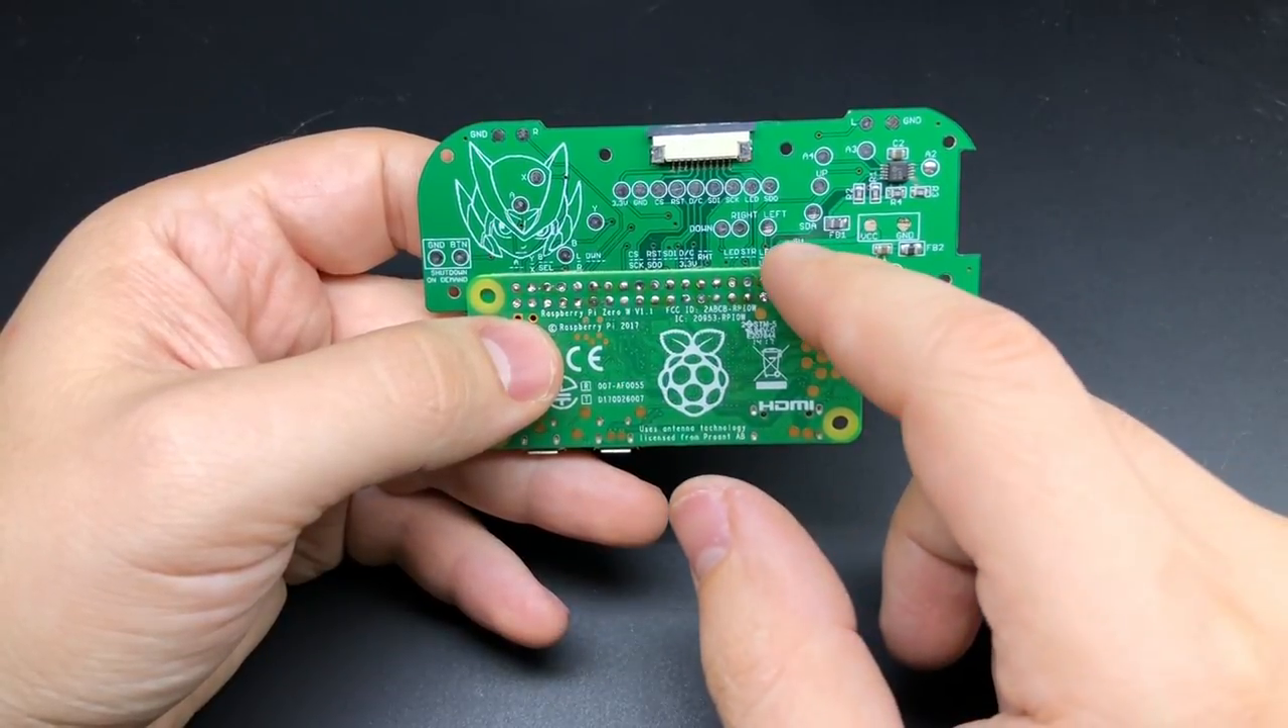I've got my Raspberry Pi Zero W attached to the button PCB from Helder.